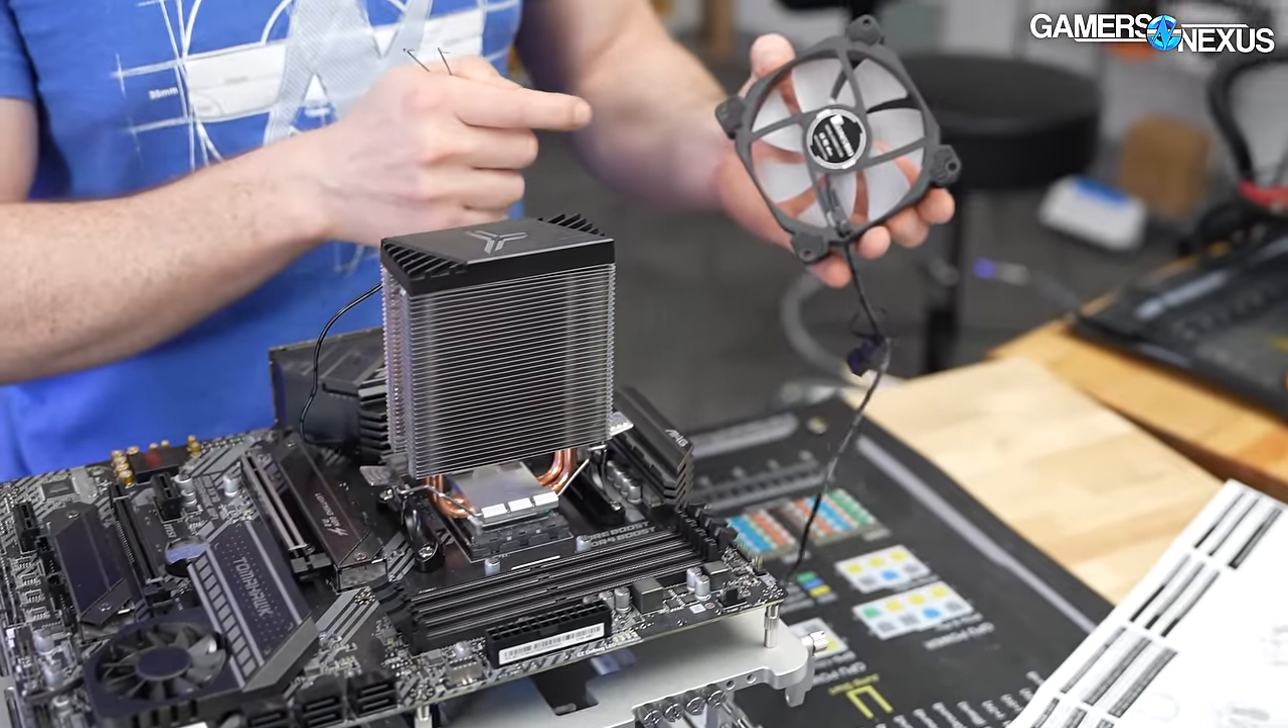I haven't installed the fan yet. This fan is actually, it's pretty nice for a cheapo cooler.